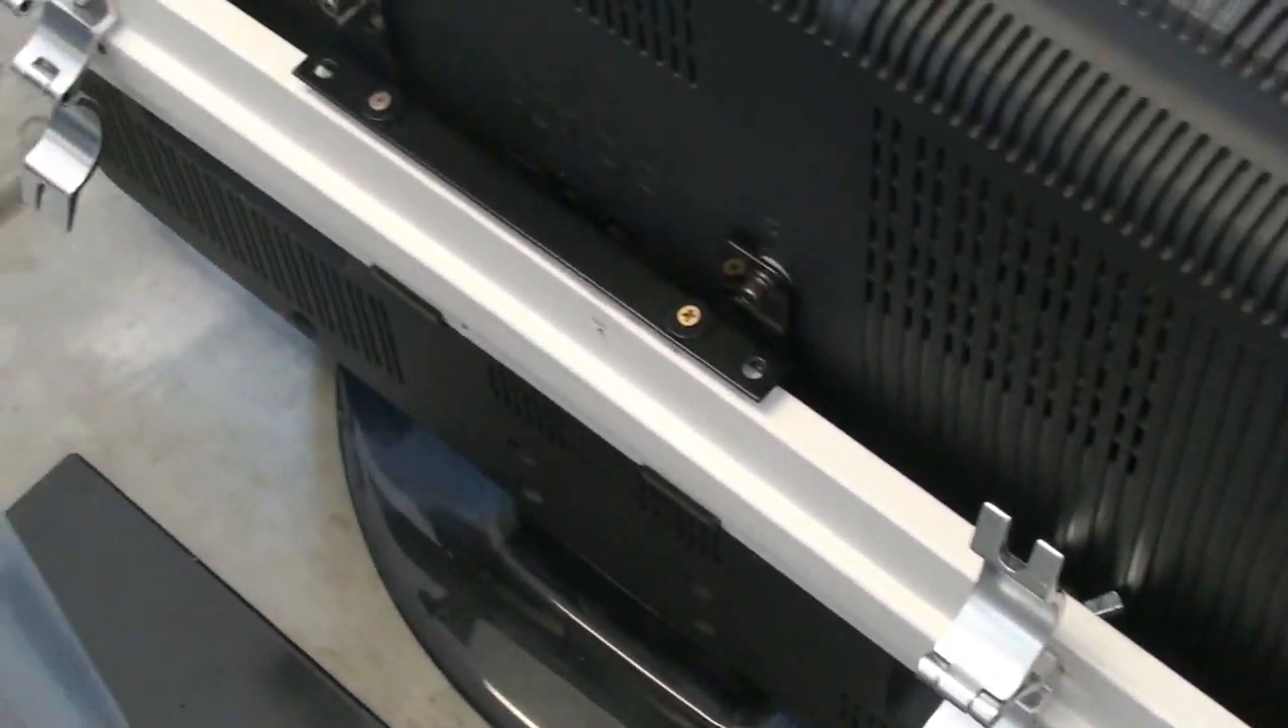I mounted the bracket on the back.